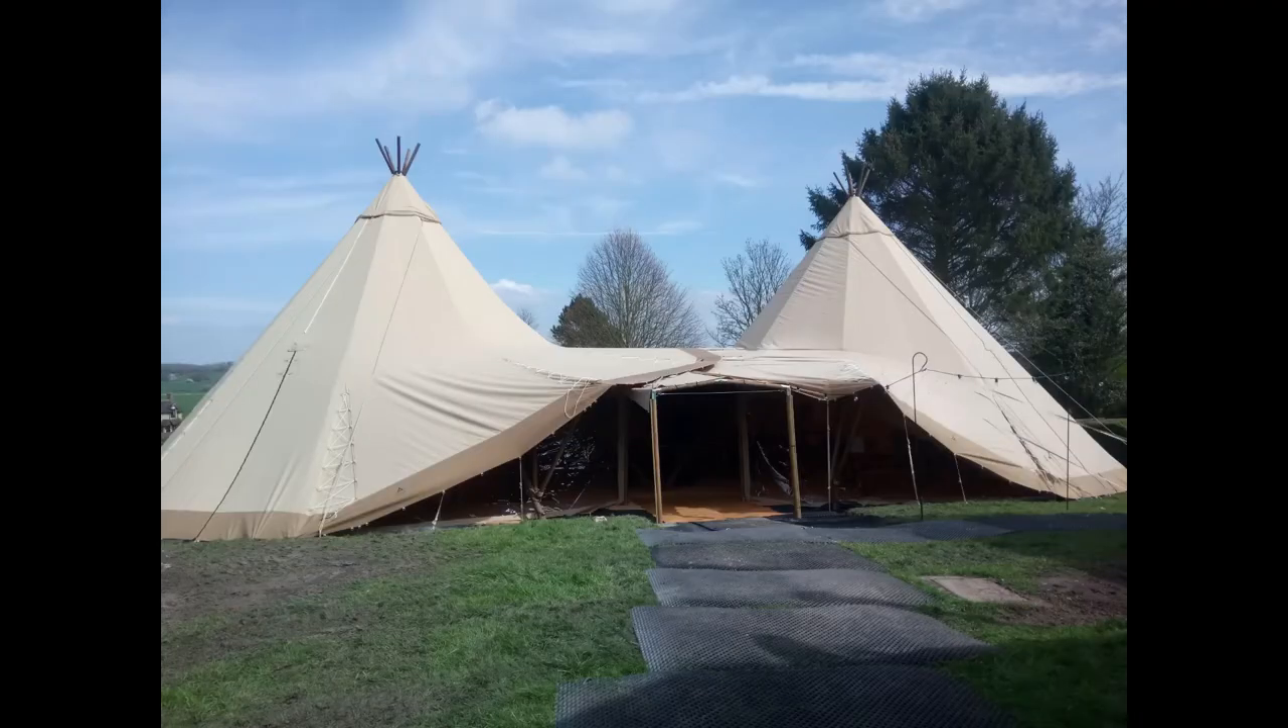Here we have the finished thing with the two teepees linked together.